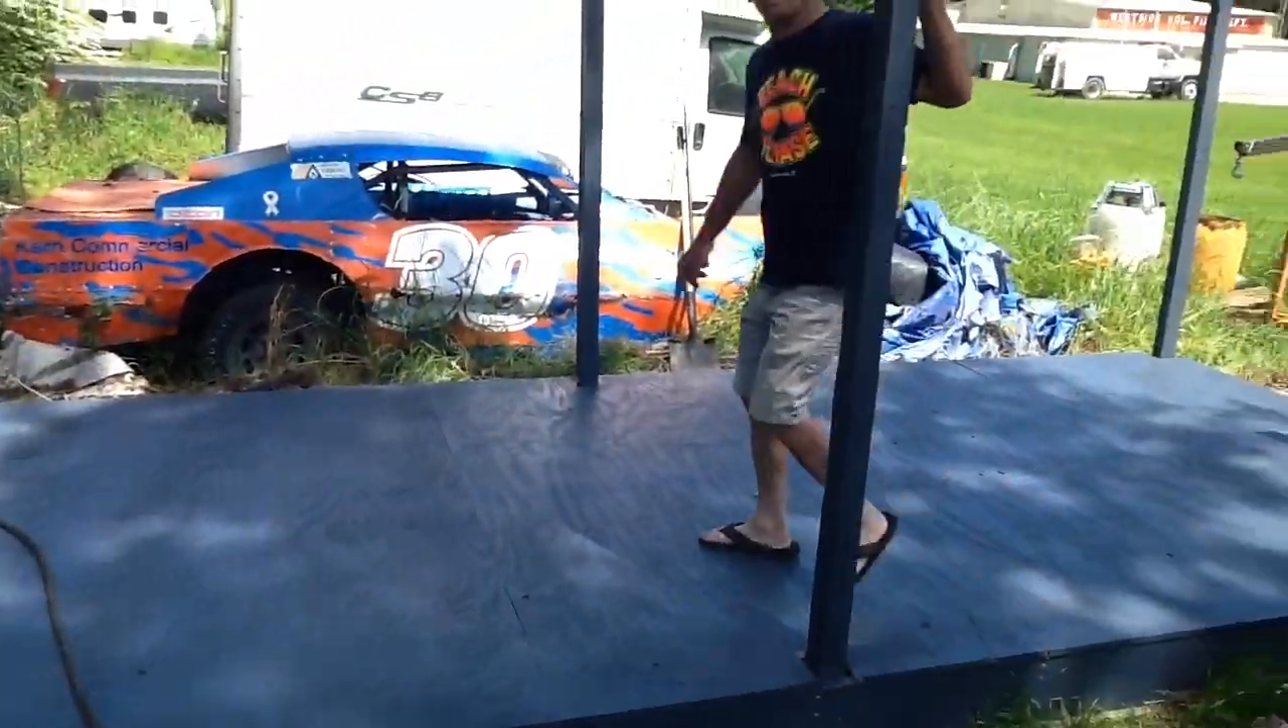Well we got the decking on with the help of the little frogman there.